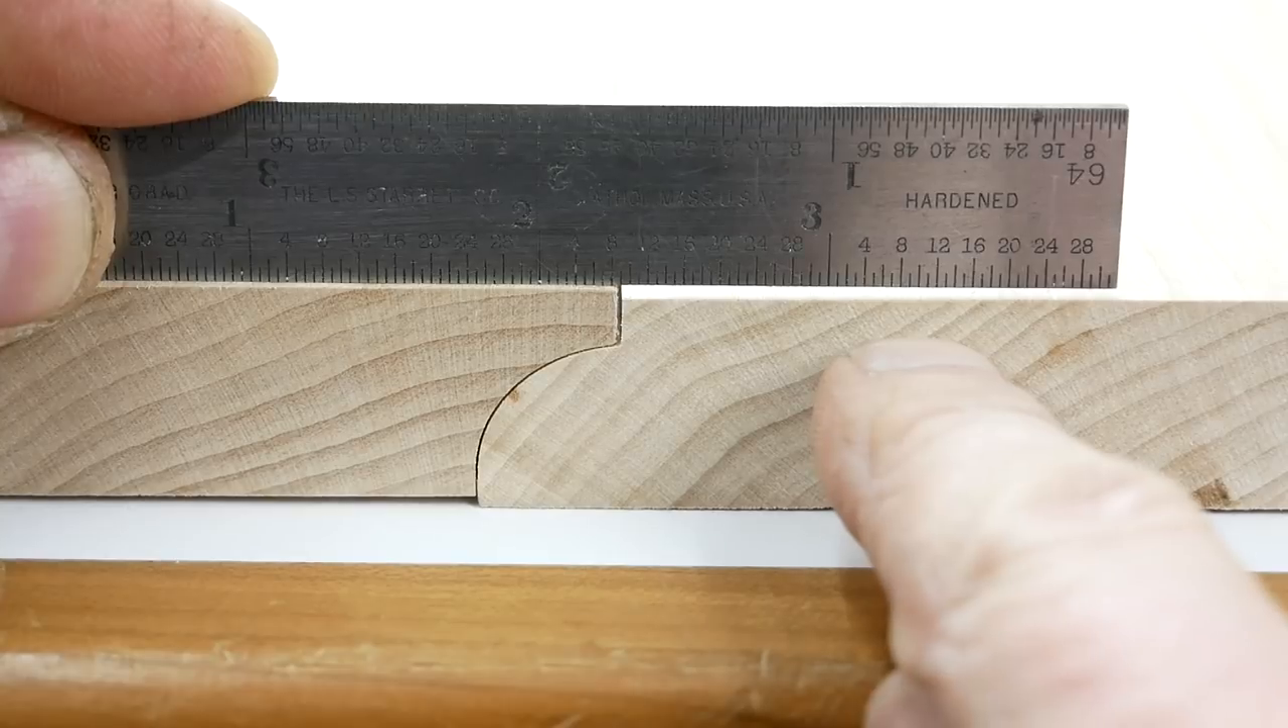Well, we're close, but the tops of these two panels still aren't flush, so there's more material to remove from the cove.